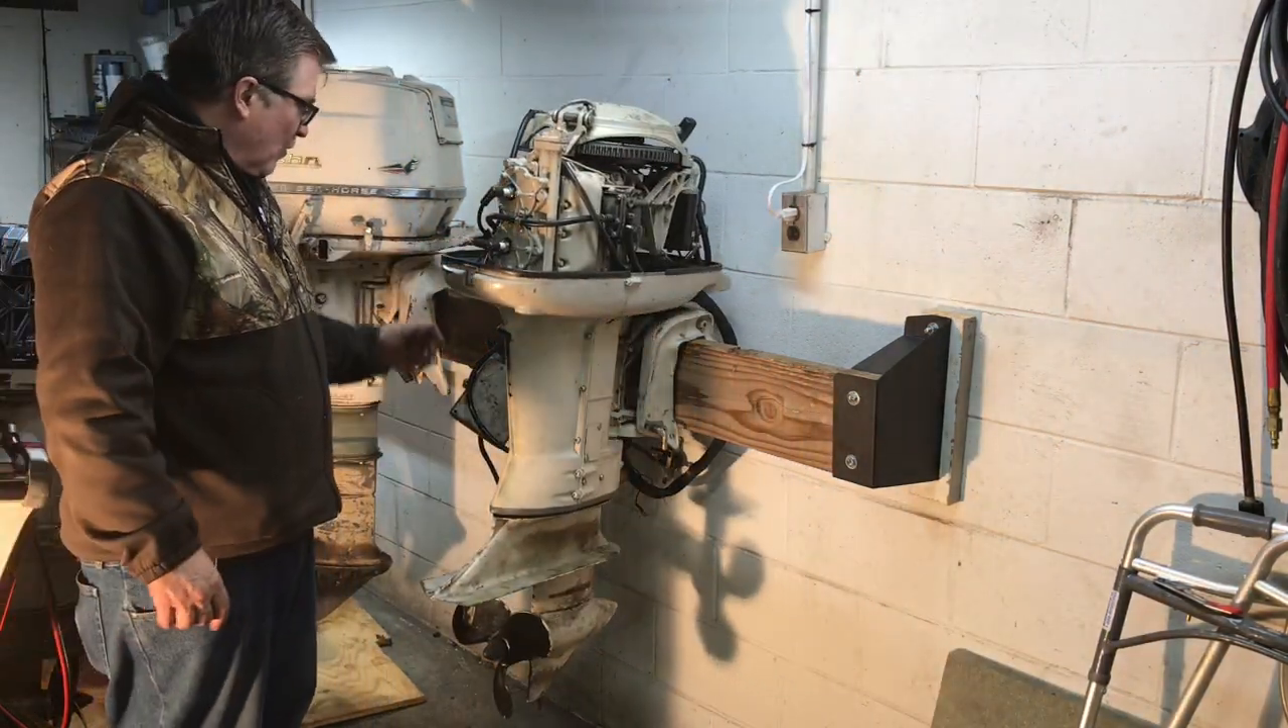I've got the lower unit installed.